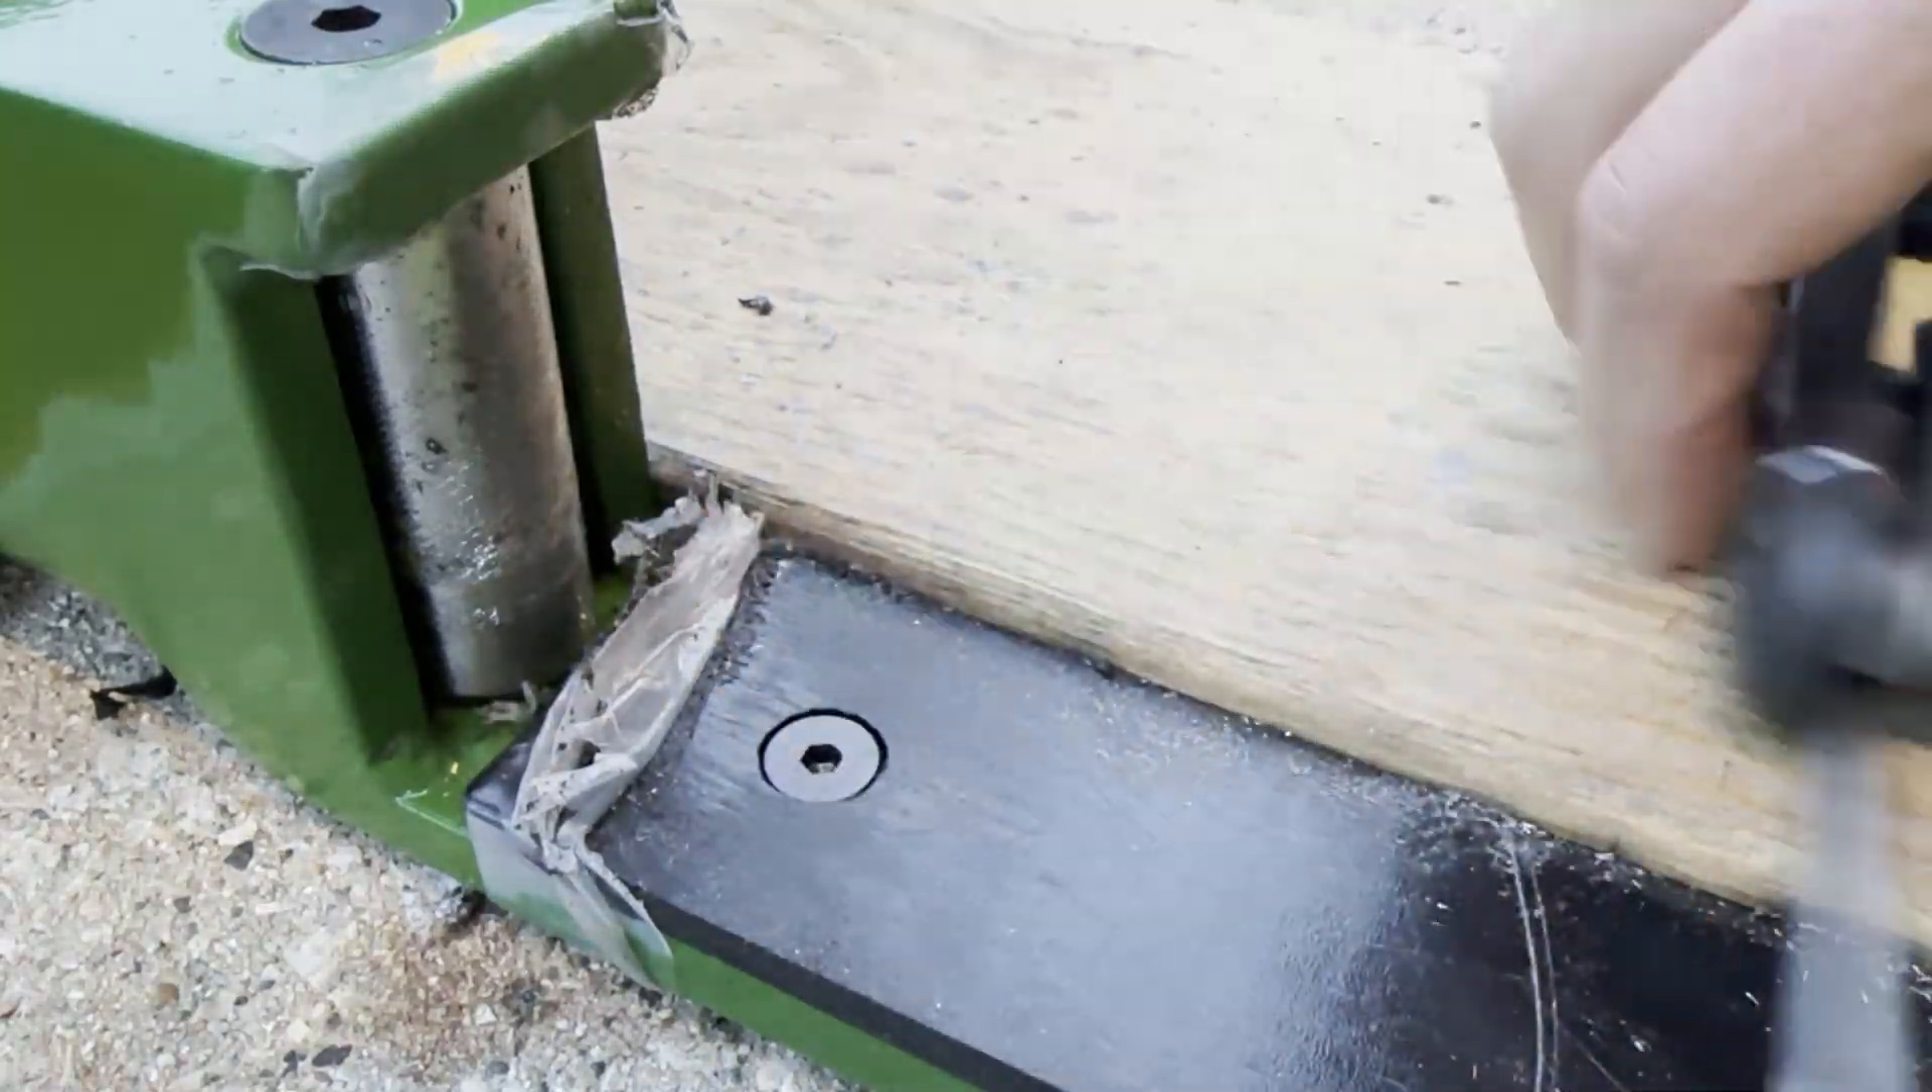After installing the screw it's nice and flush or a little bit recessed in so there's no metal on metal contact.